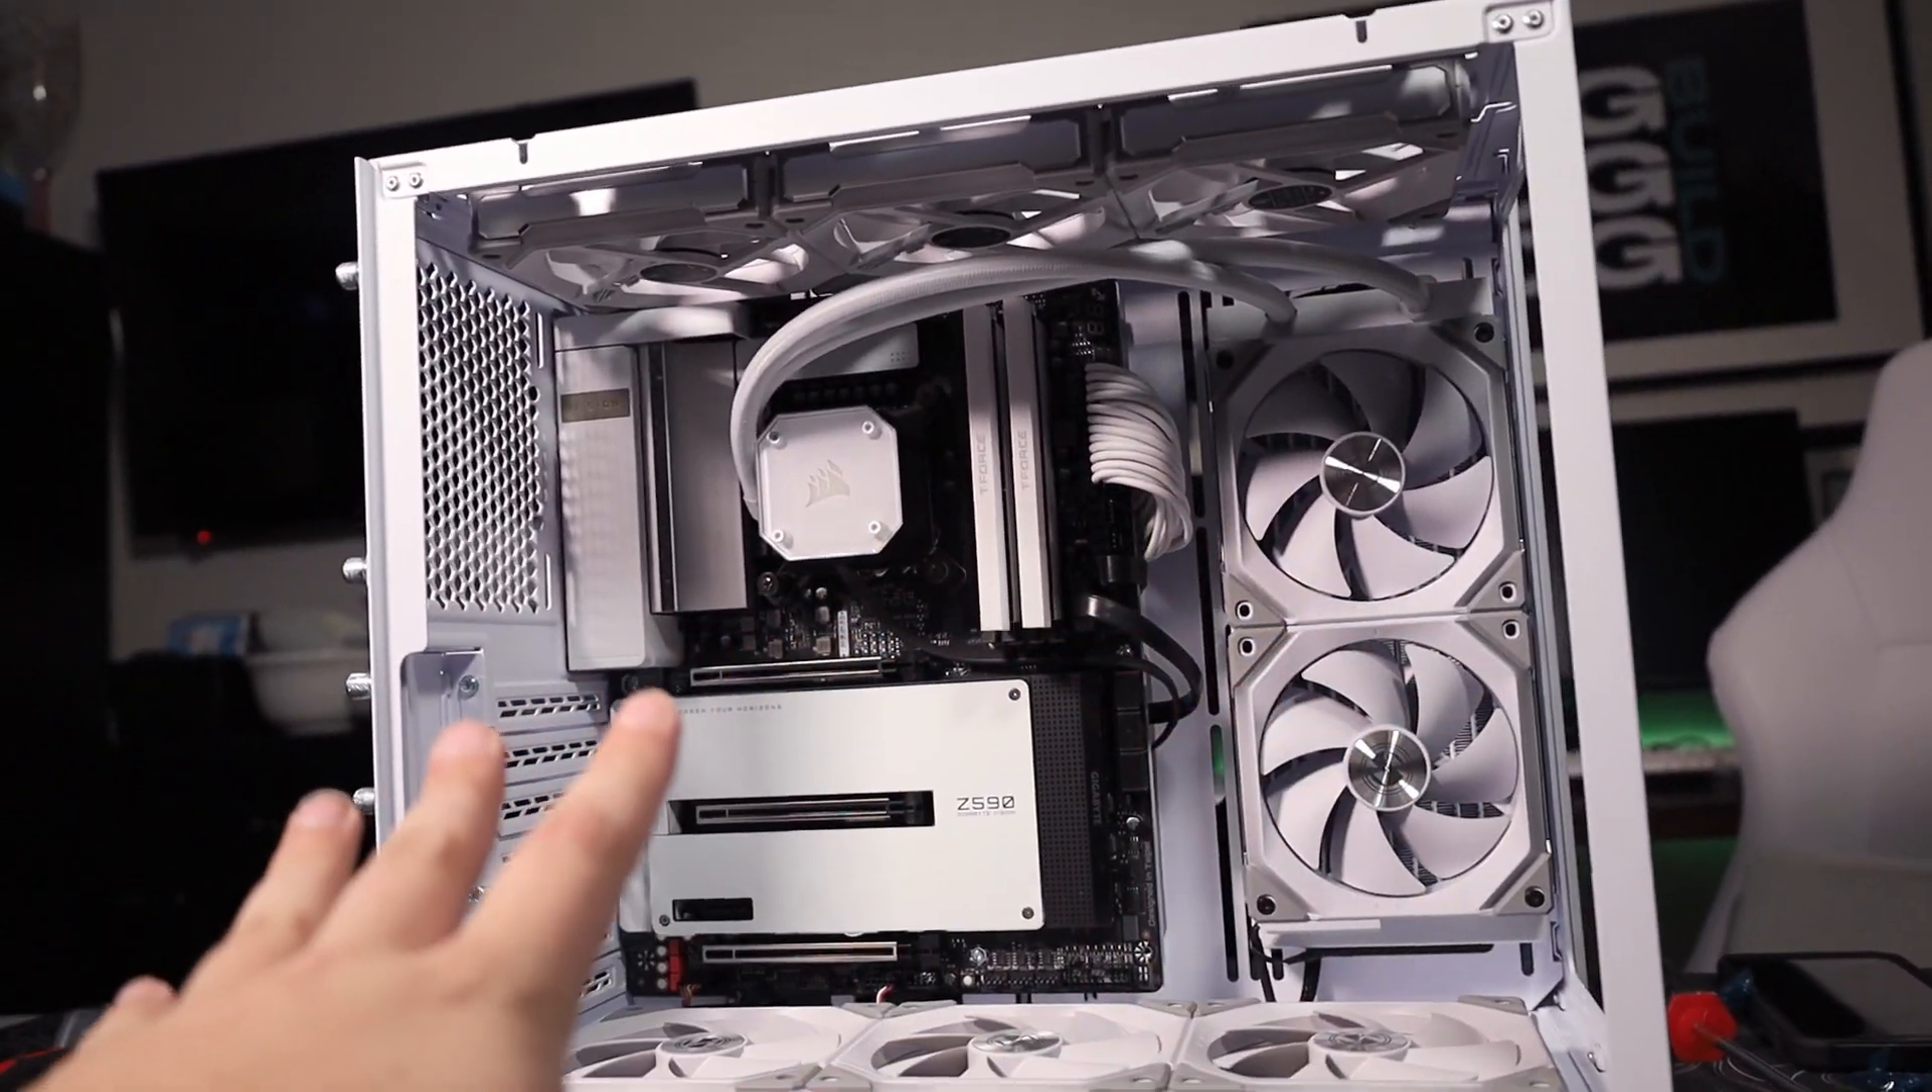Here's the build so far the only thing left is put the gpu and a little bit of cable management.